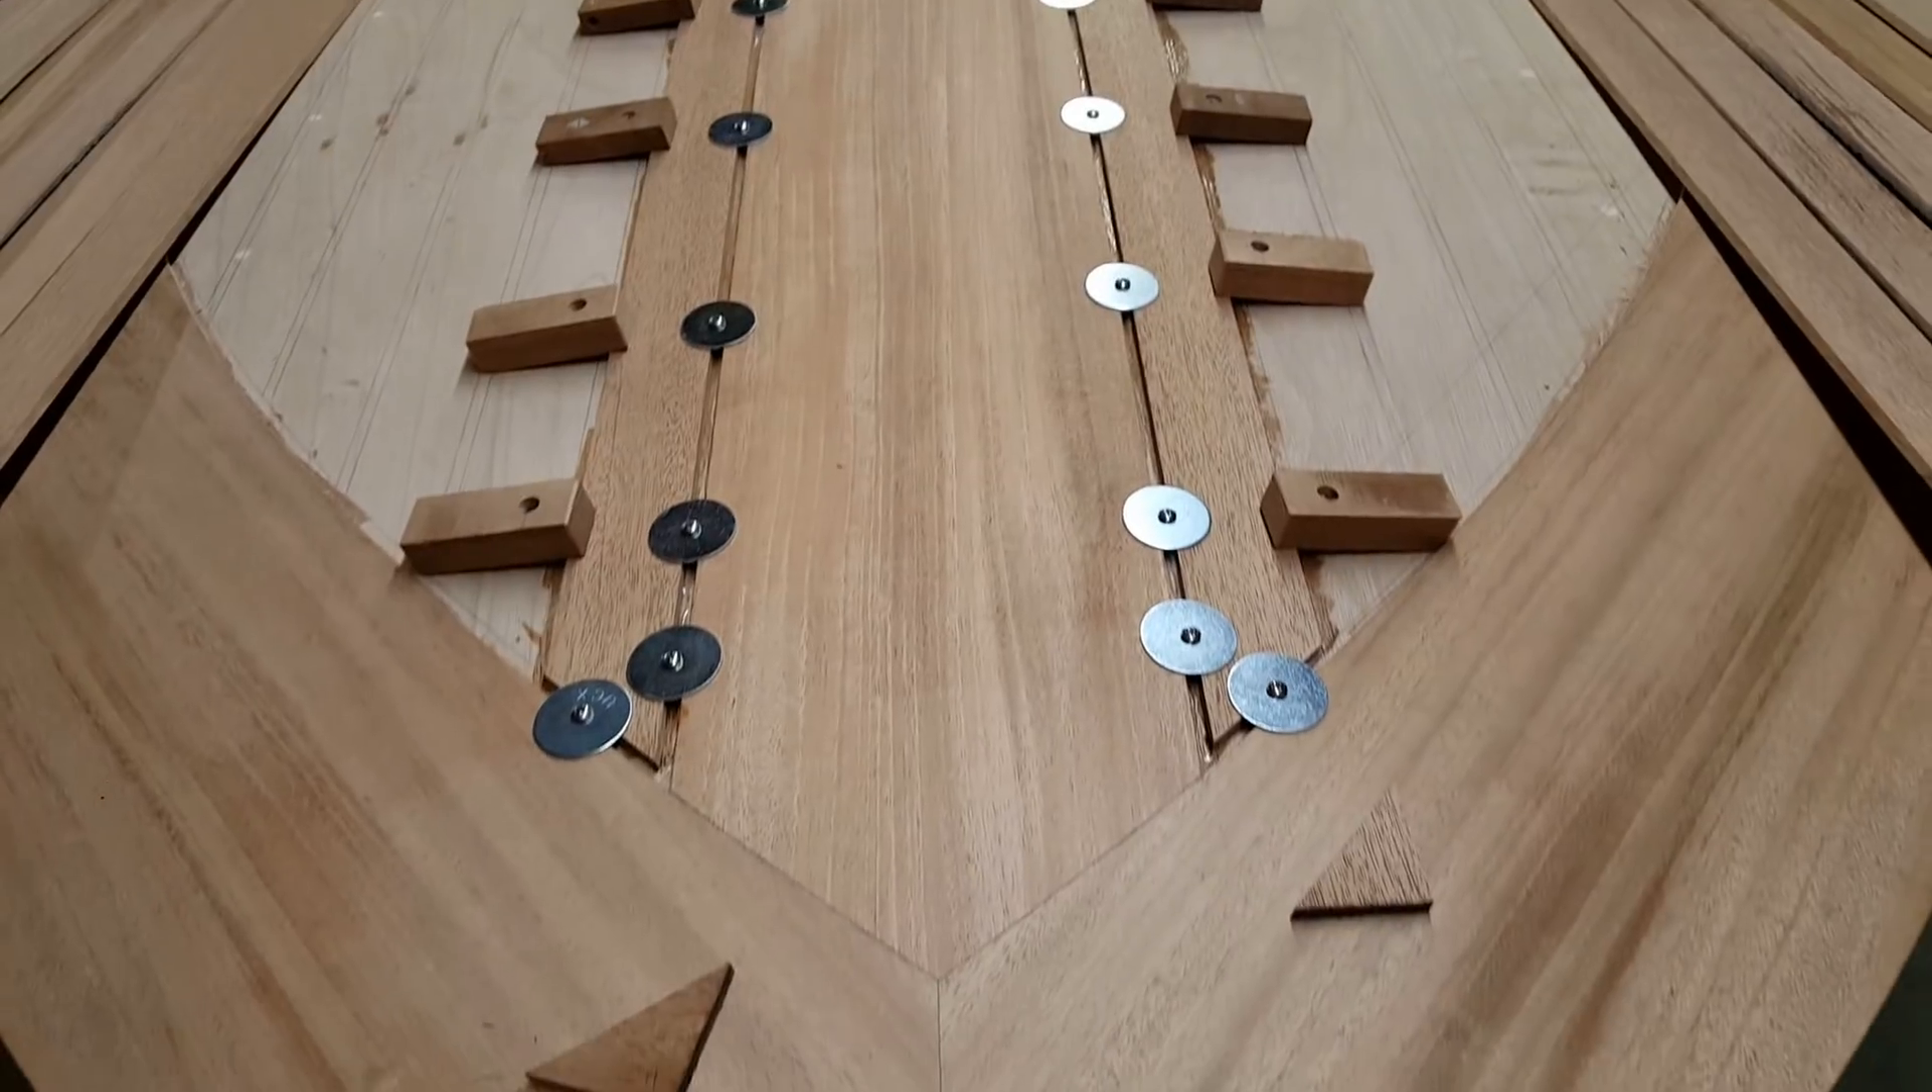But anyhow two planks down and a whole lot more to go.